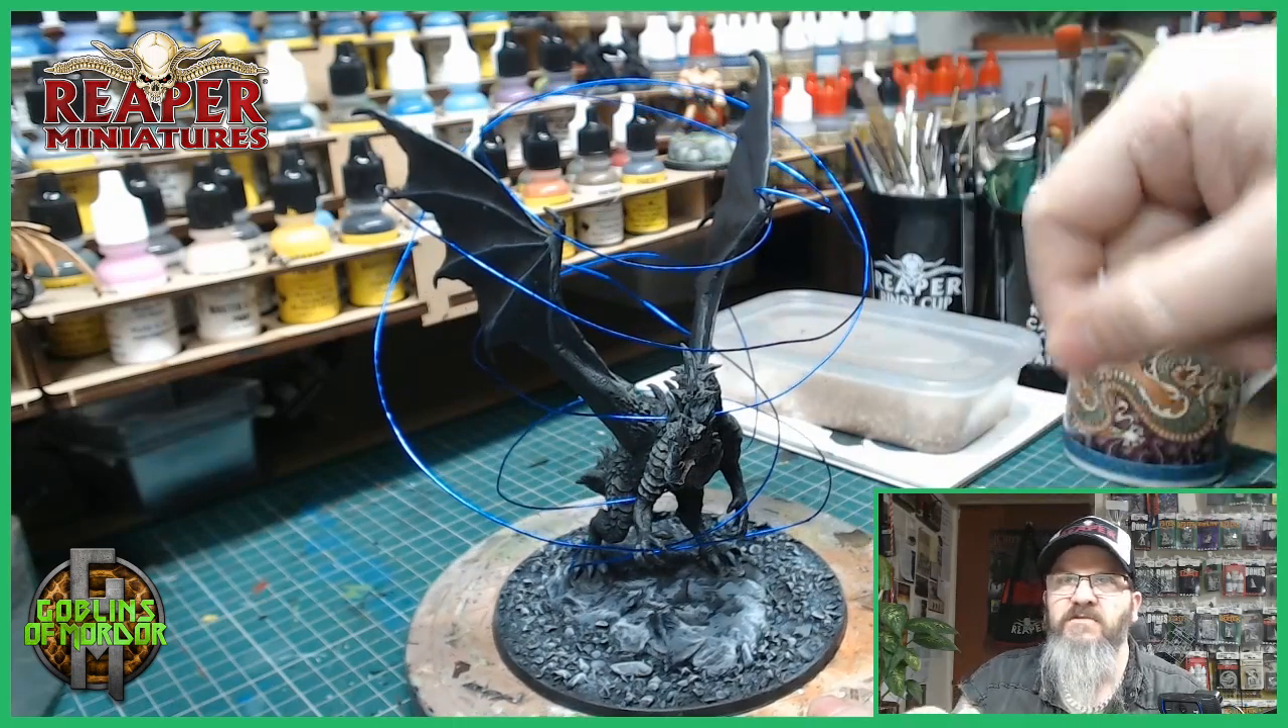Okay, I've pinned and stuck all my wire around the dragon.